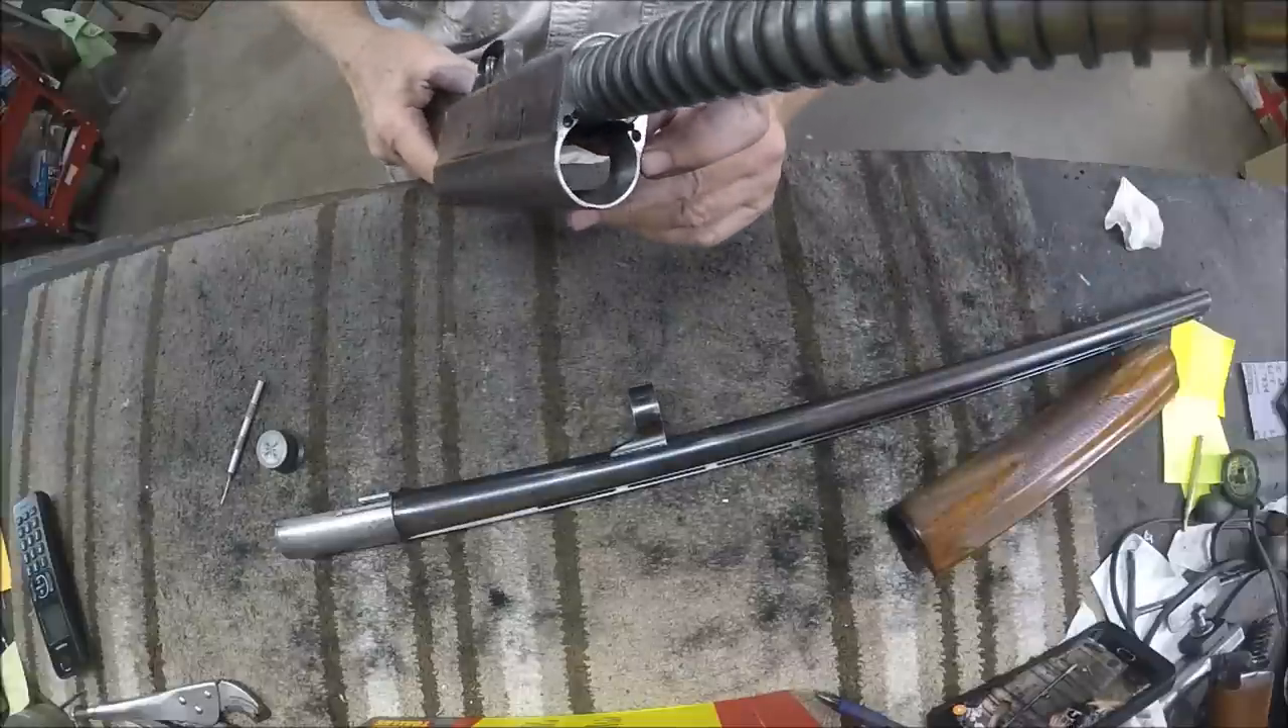I've already pulled the forearm off.